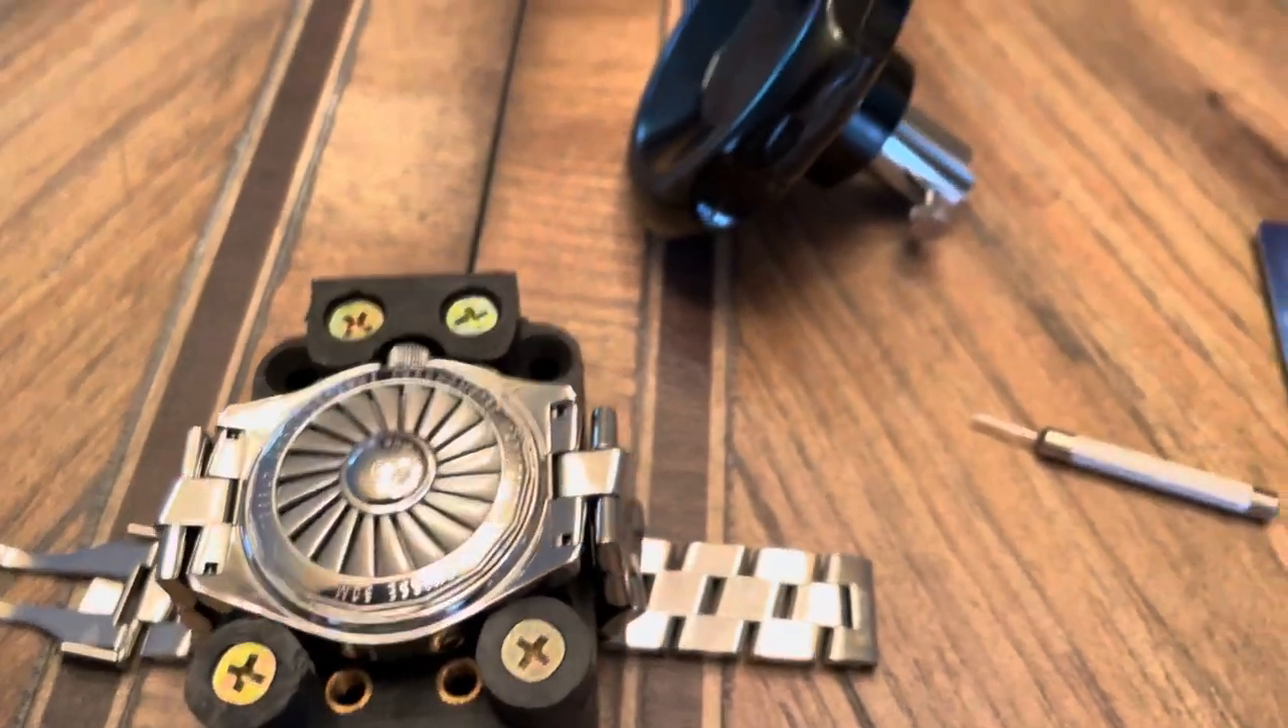I have the watch connected to the battery watch holder.